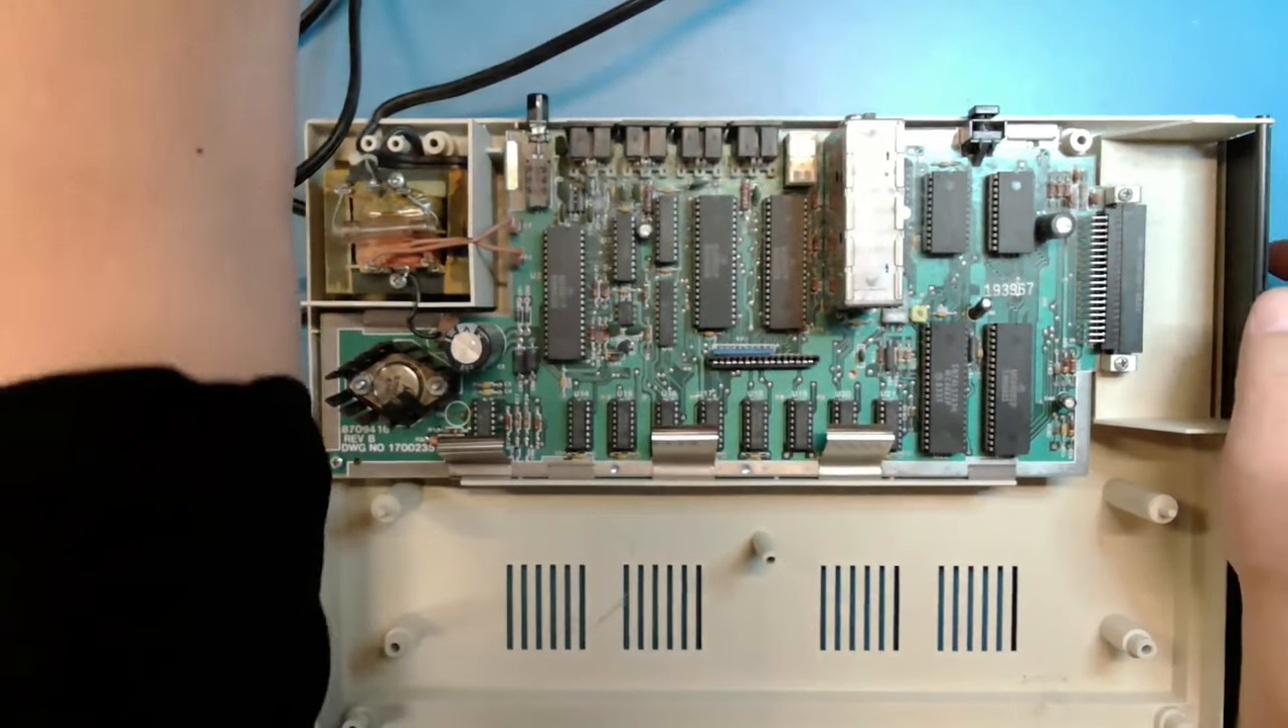And now we have the motherboard exposed.